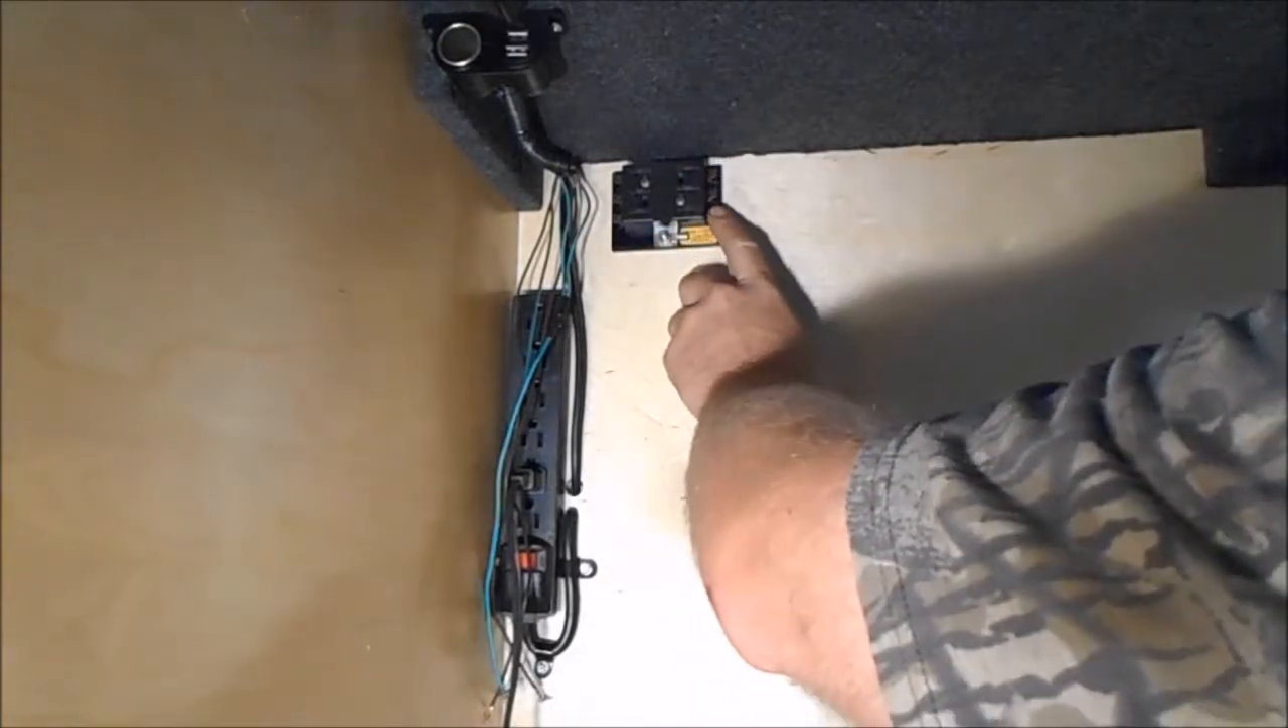We got a nice little fuse box in there now.